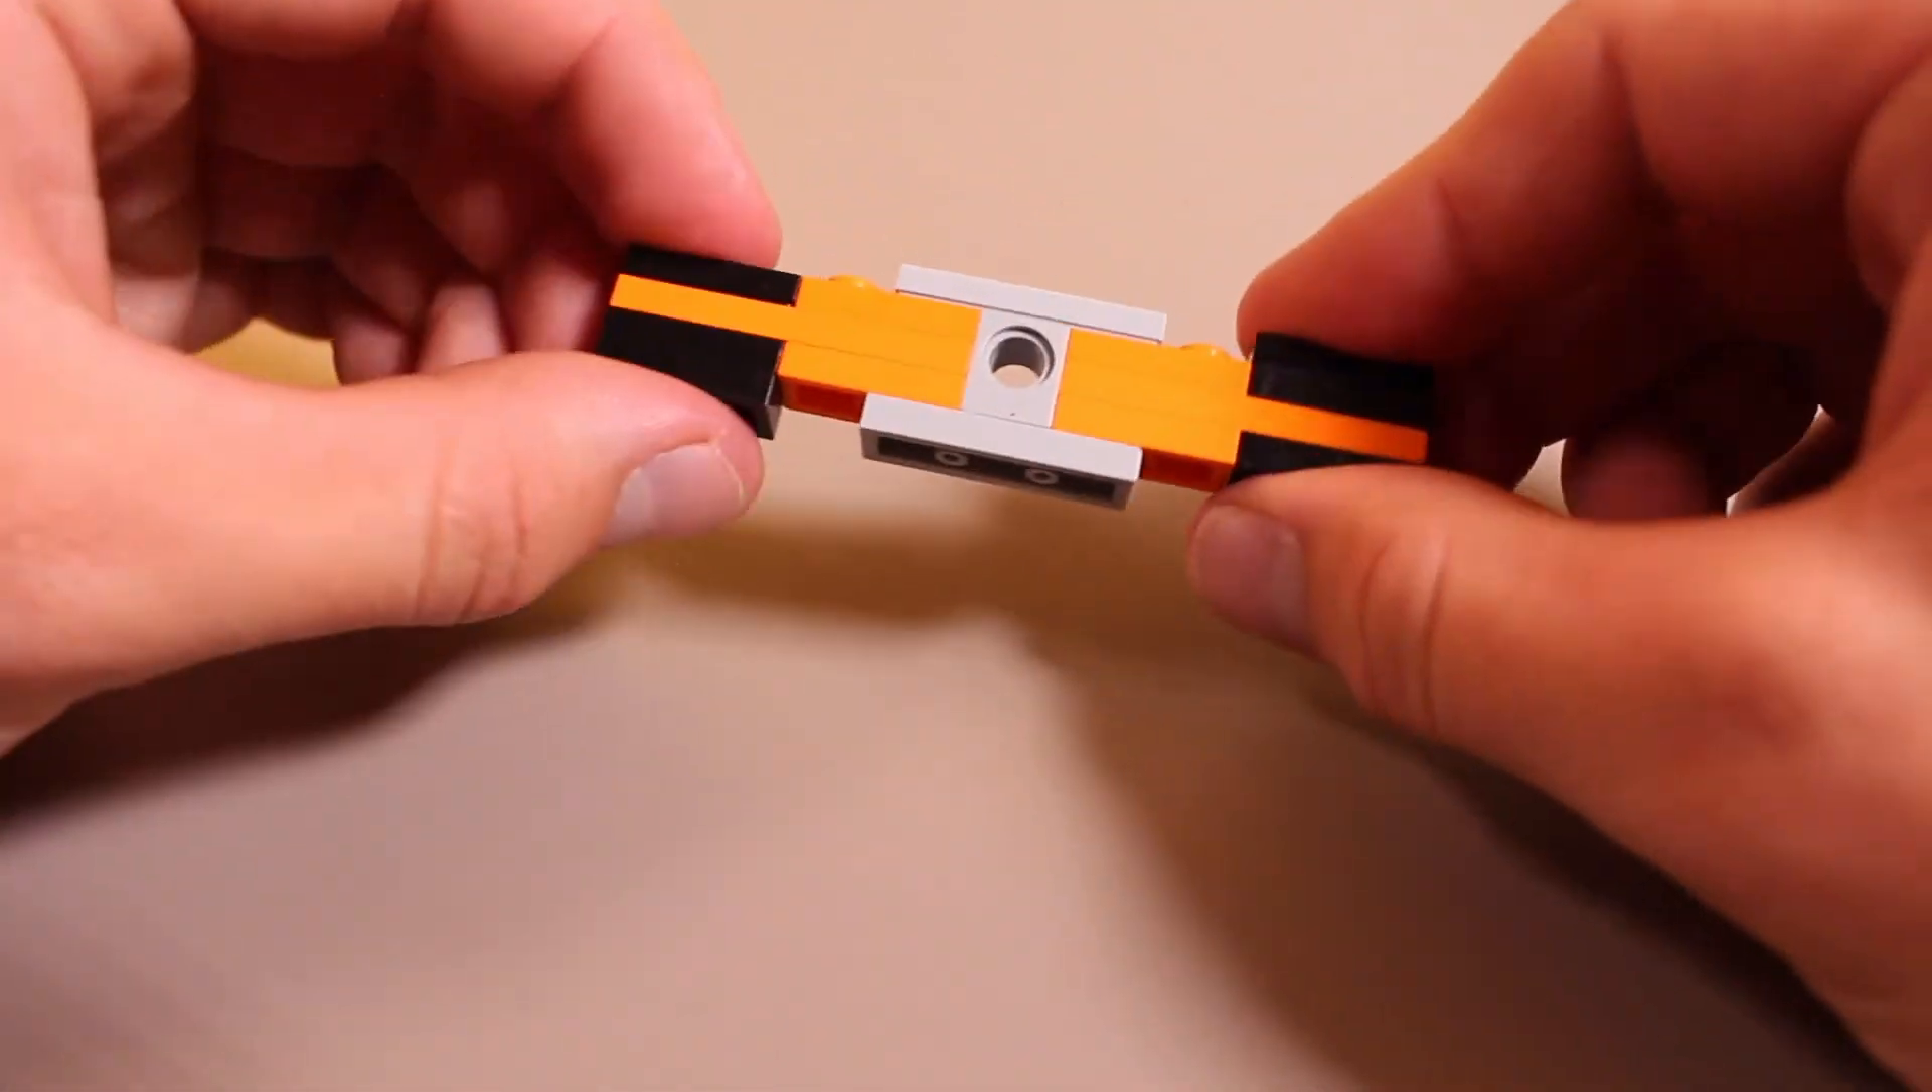And ta-da! We now have a sturdy blade which then is going to go on top of our robot.